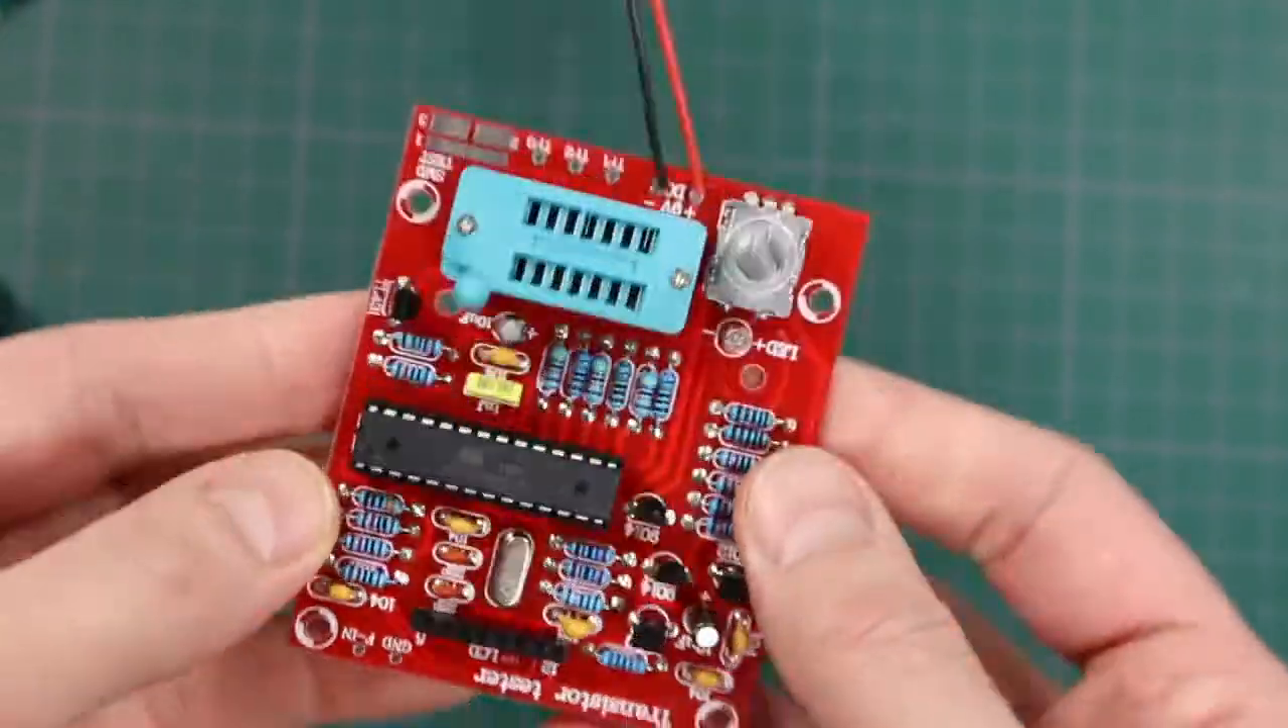Now the chip's in the socket.